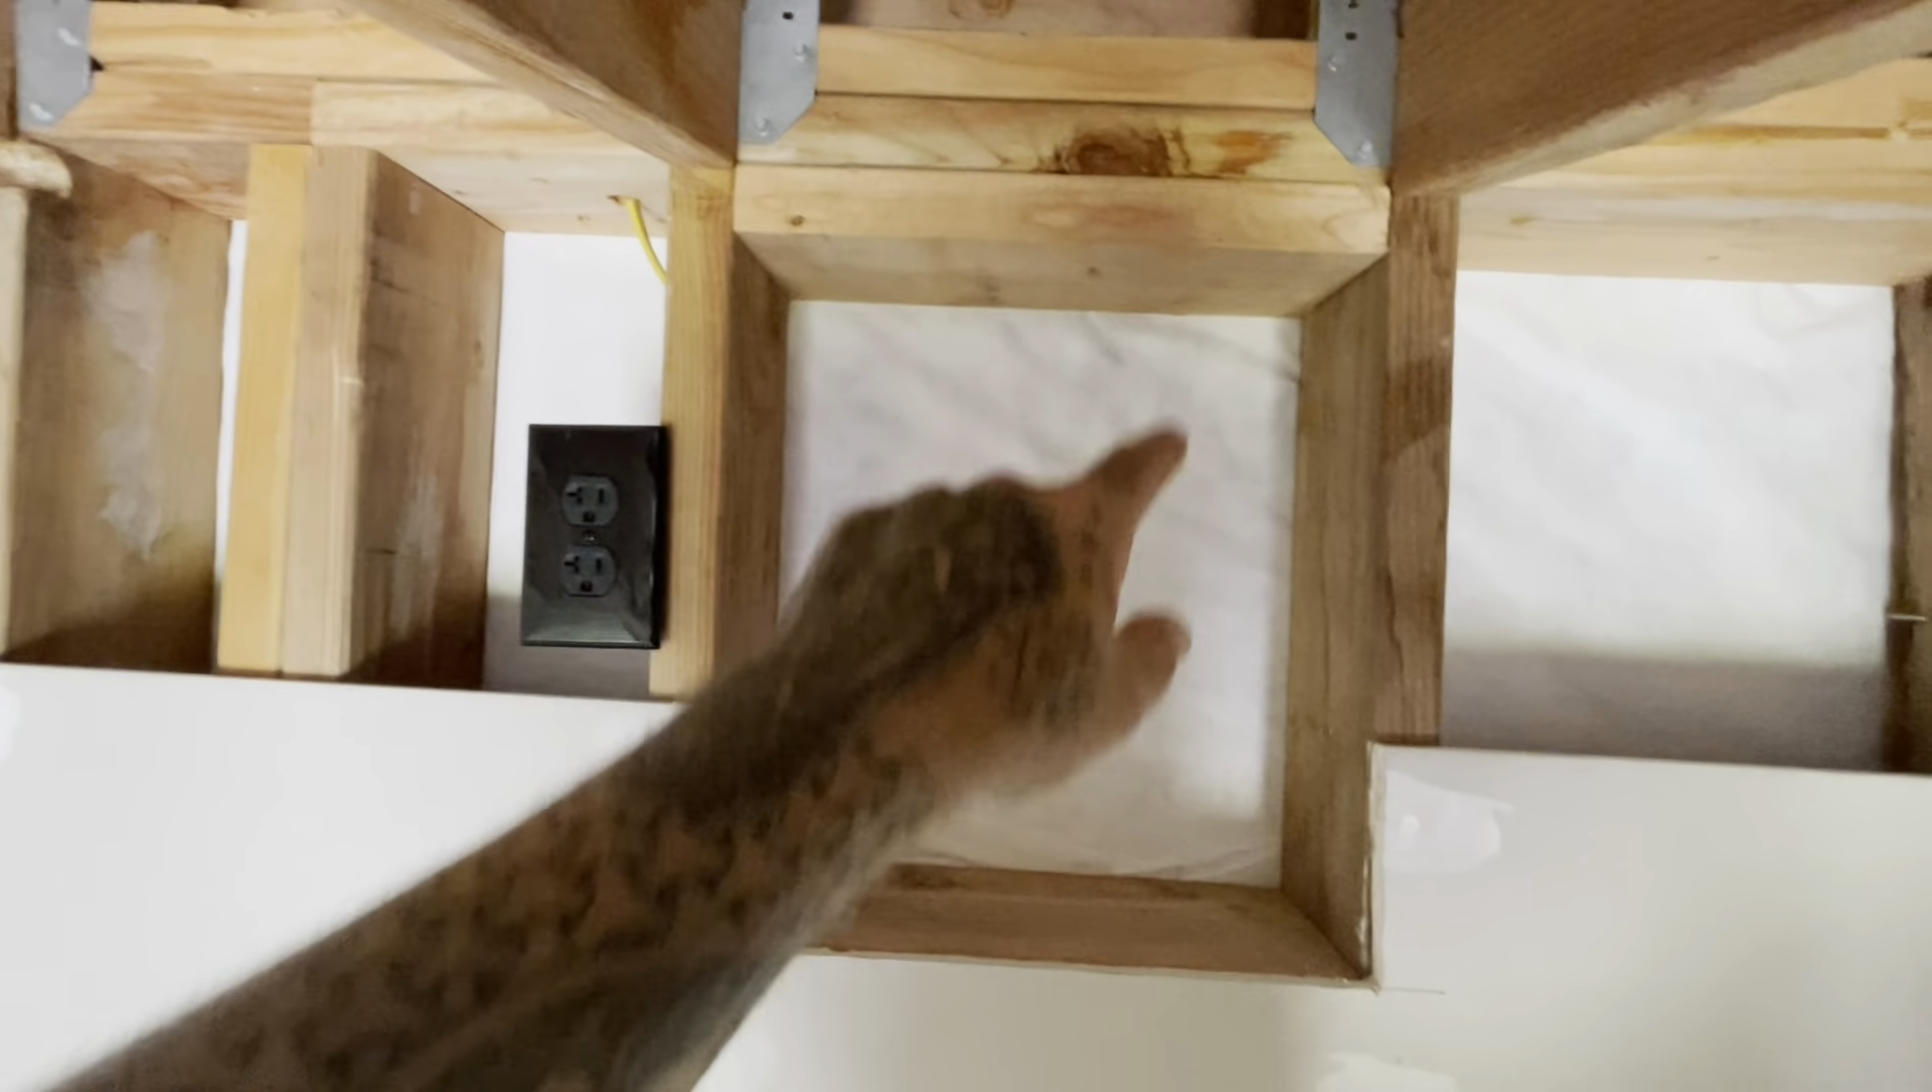So, I have my box framed out.